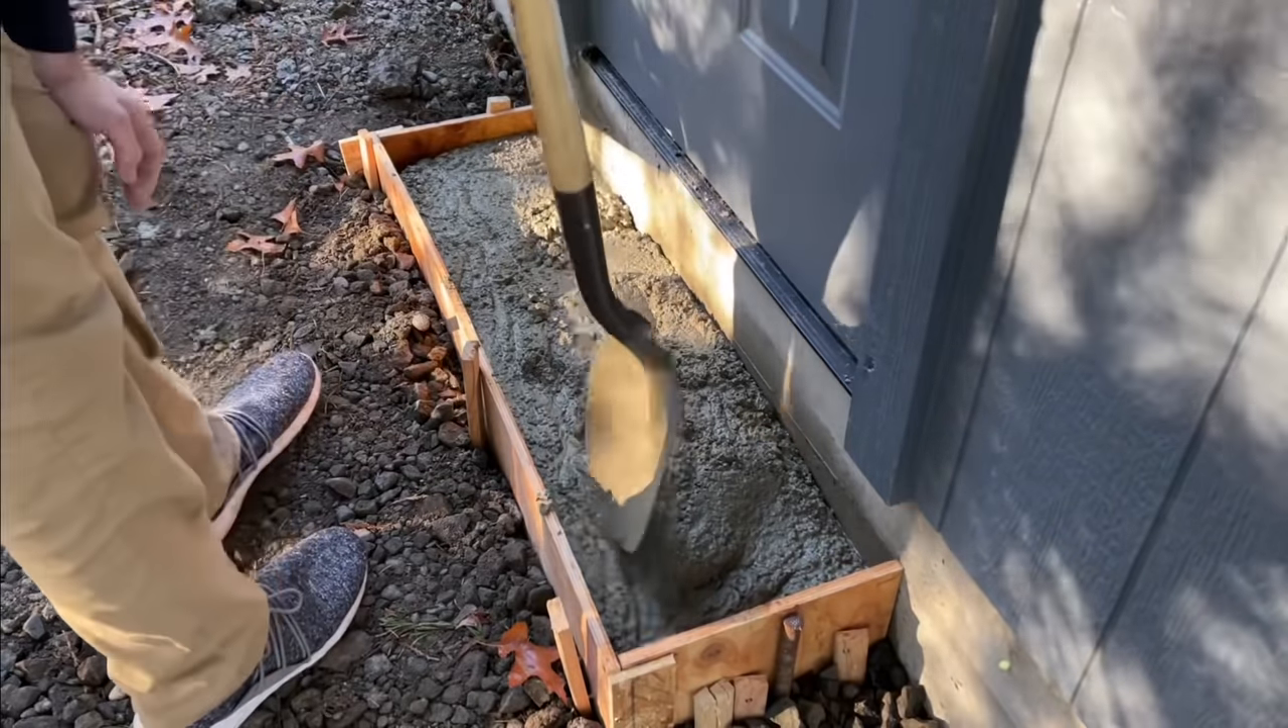I still actually haven't taken the form apart.